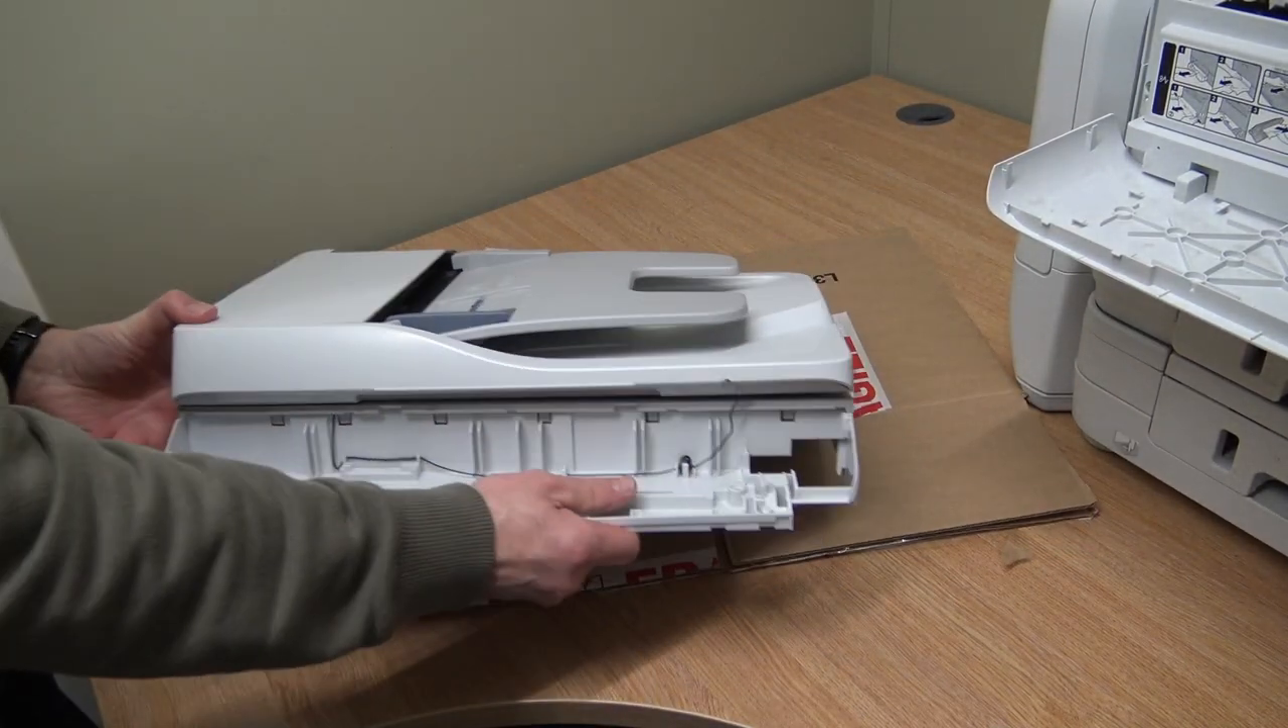So we've got the whole scanner unit off including the document feeder.